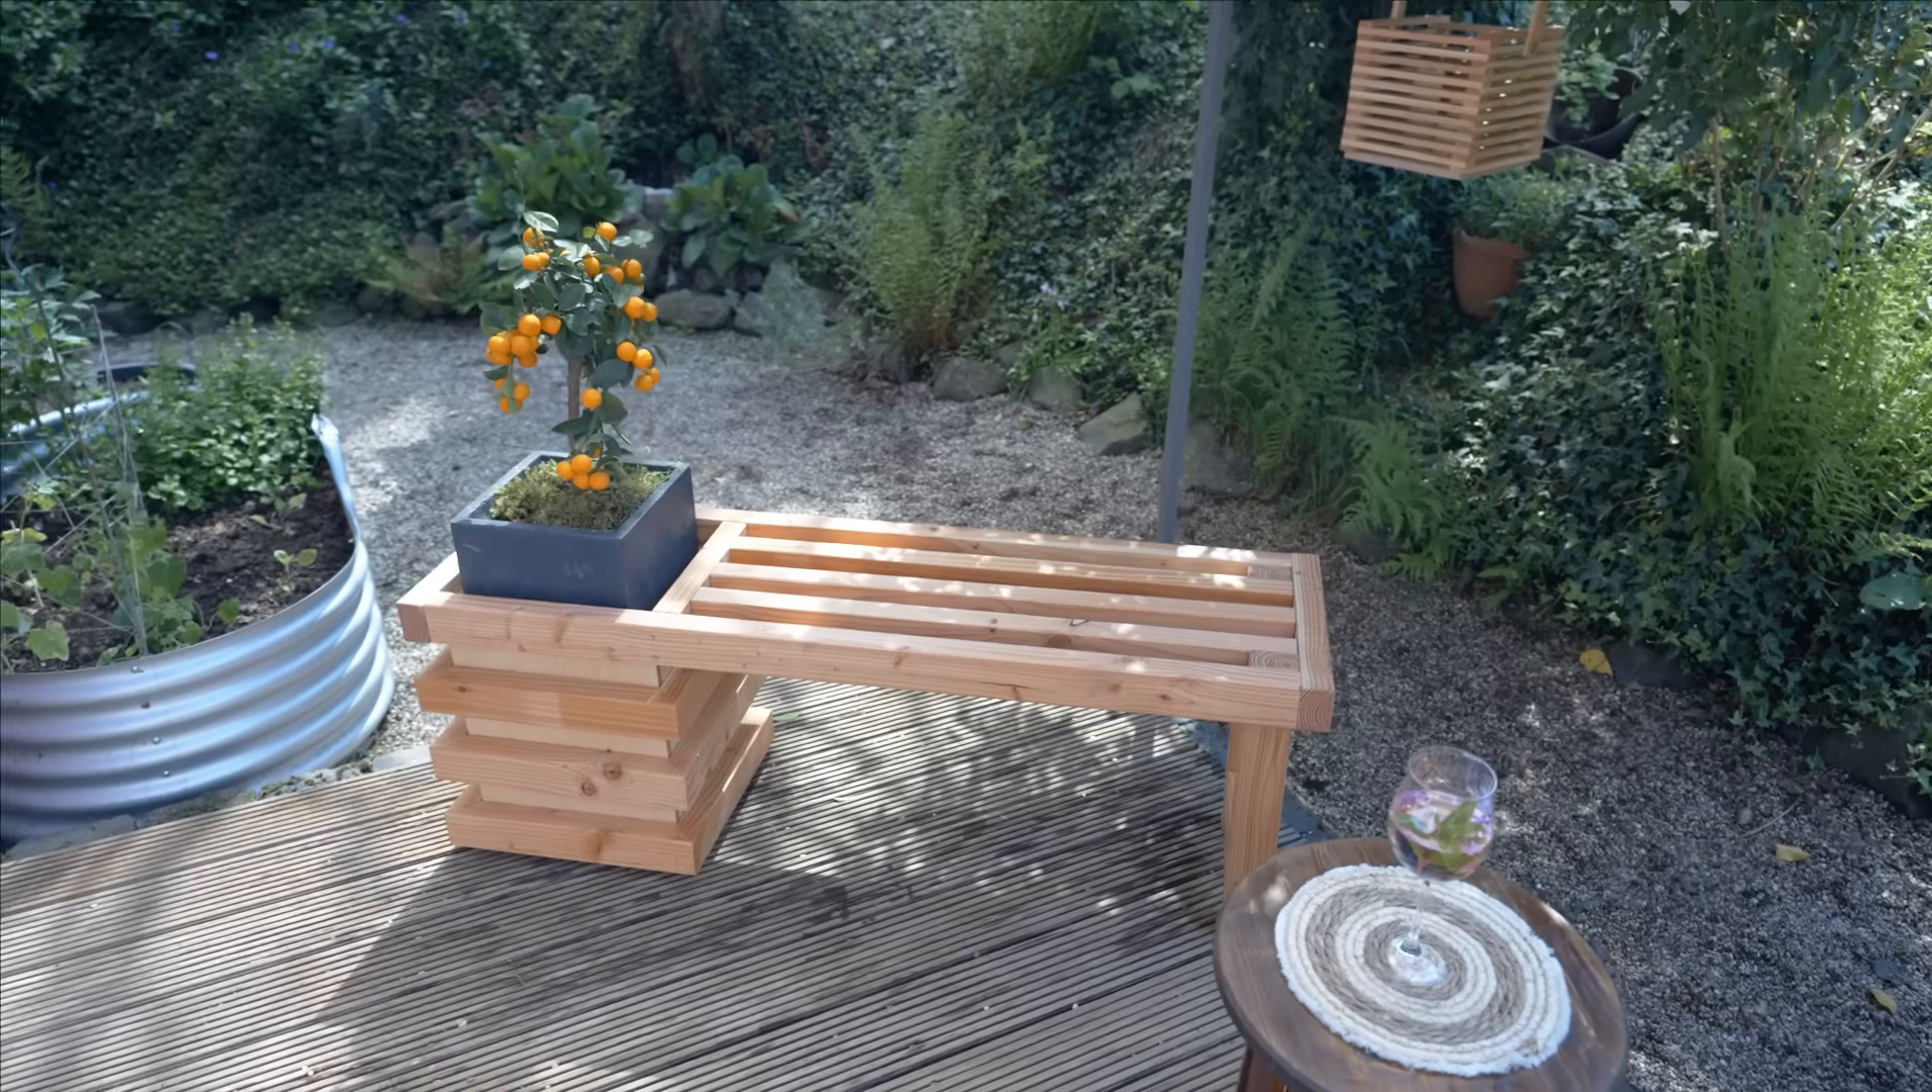So, die Pflanze sitzt und die Bank ist fertig.